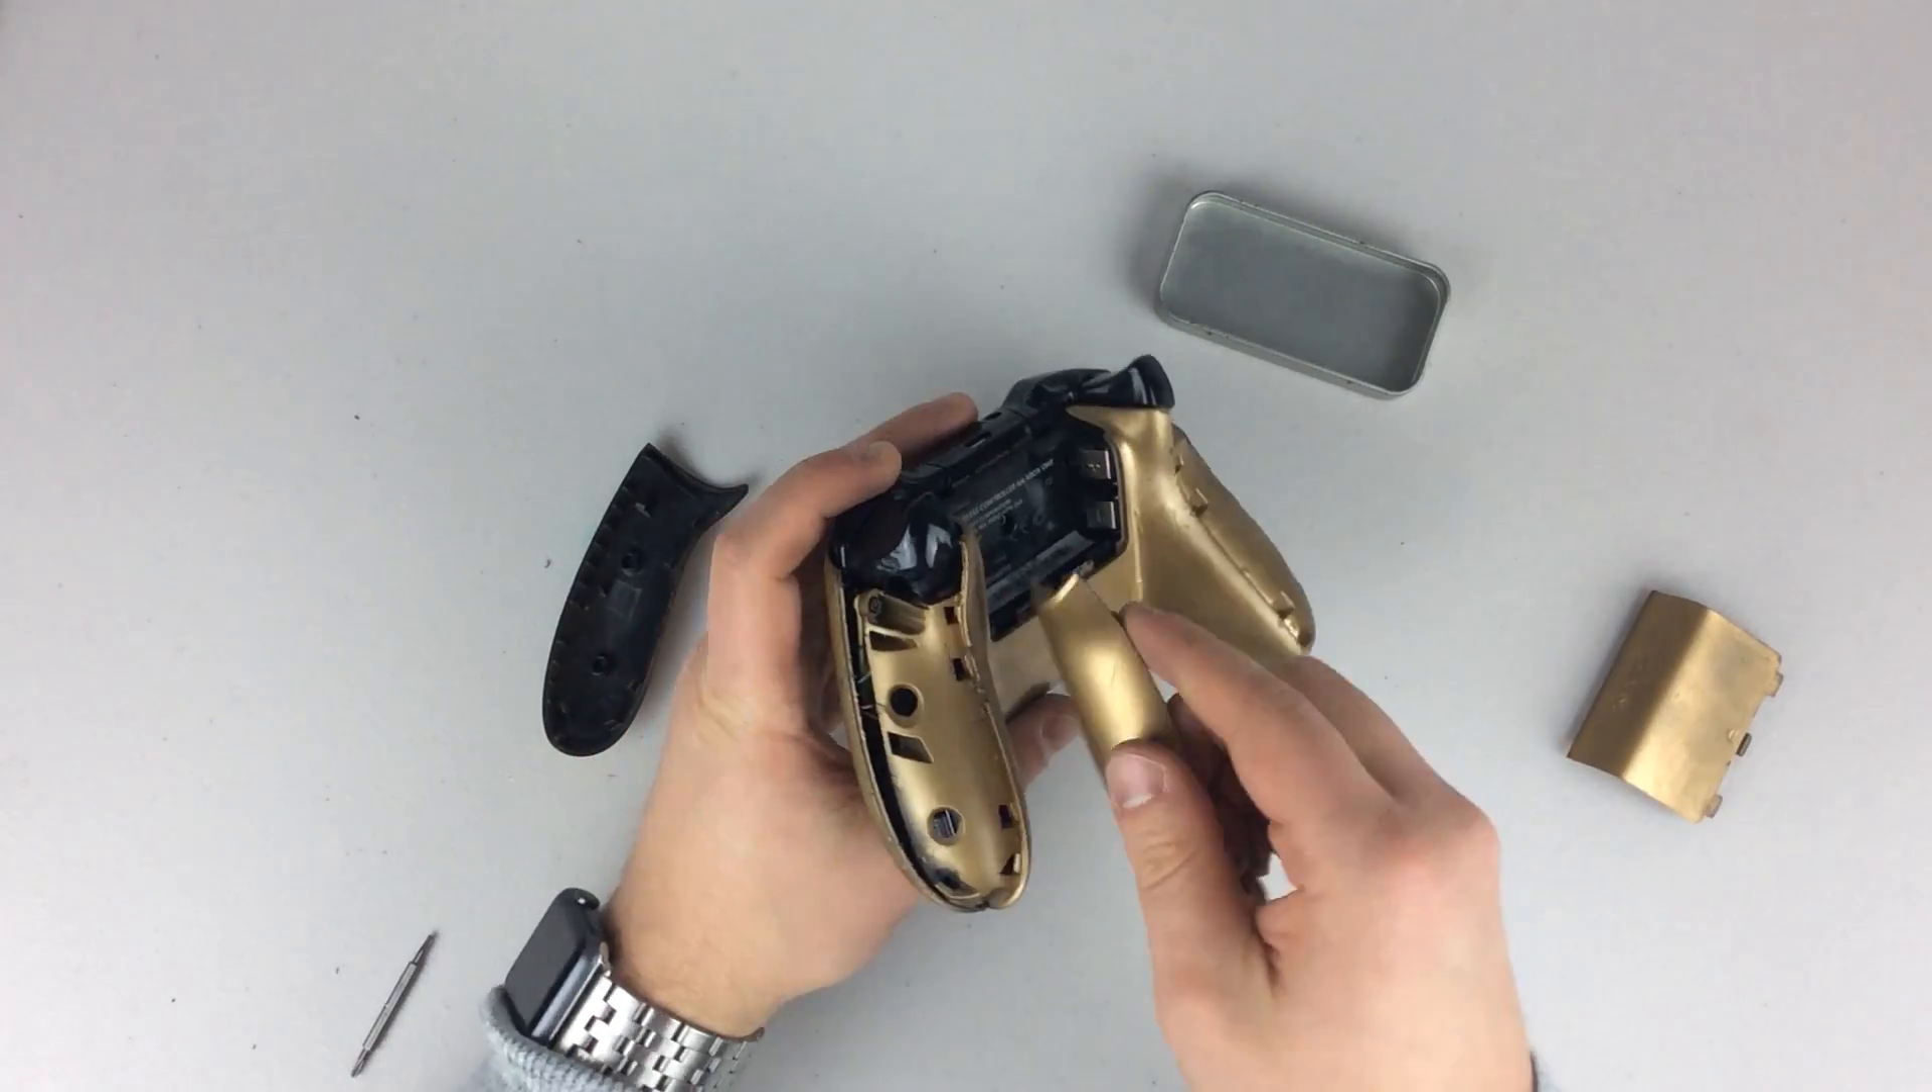The last things that we're going to do is we're going to put on the two side panels and we're going to put on the battery controller that's the battery pack.